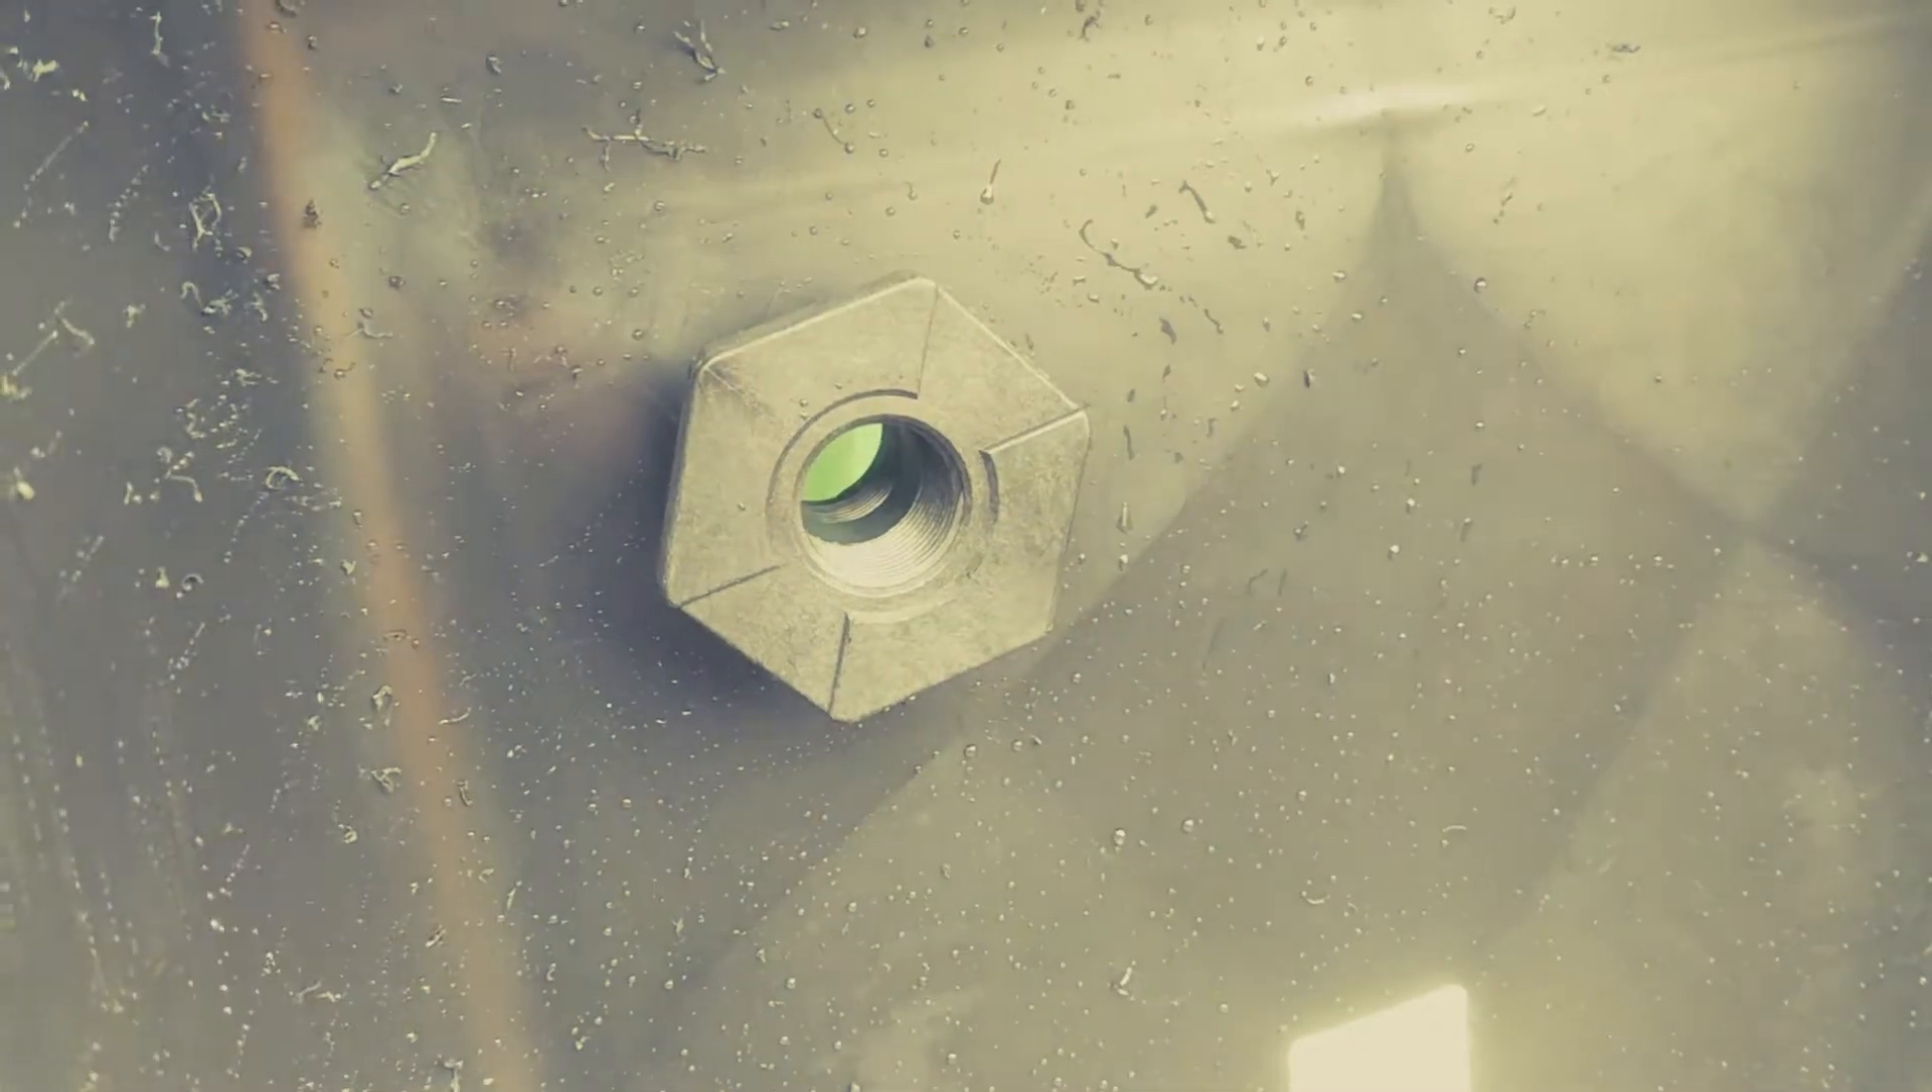Alright, so we got the bulkhead on and it's a counter clockwise bulkhead.